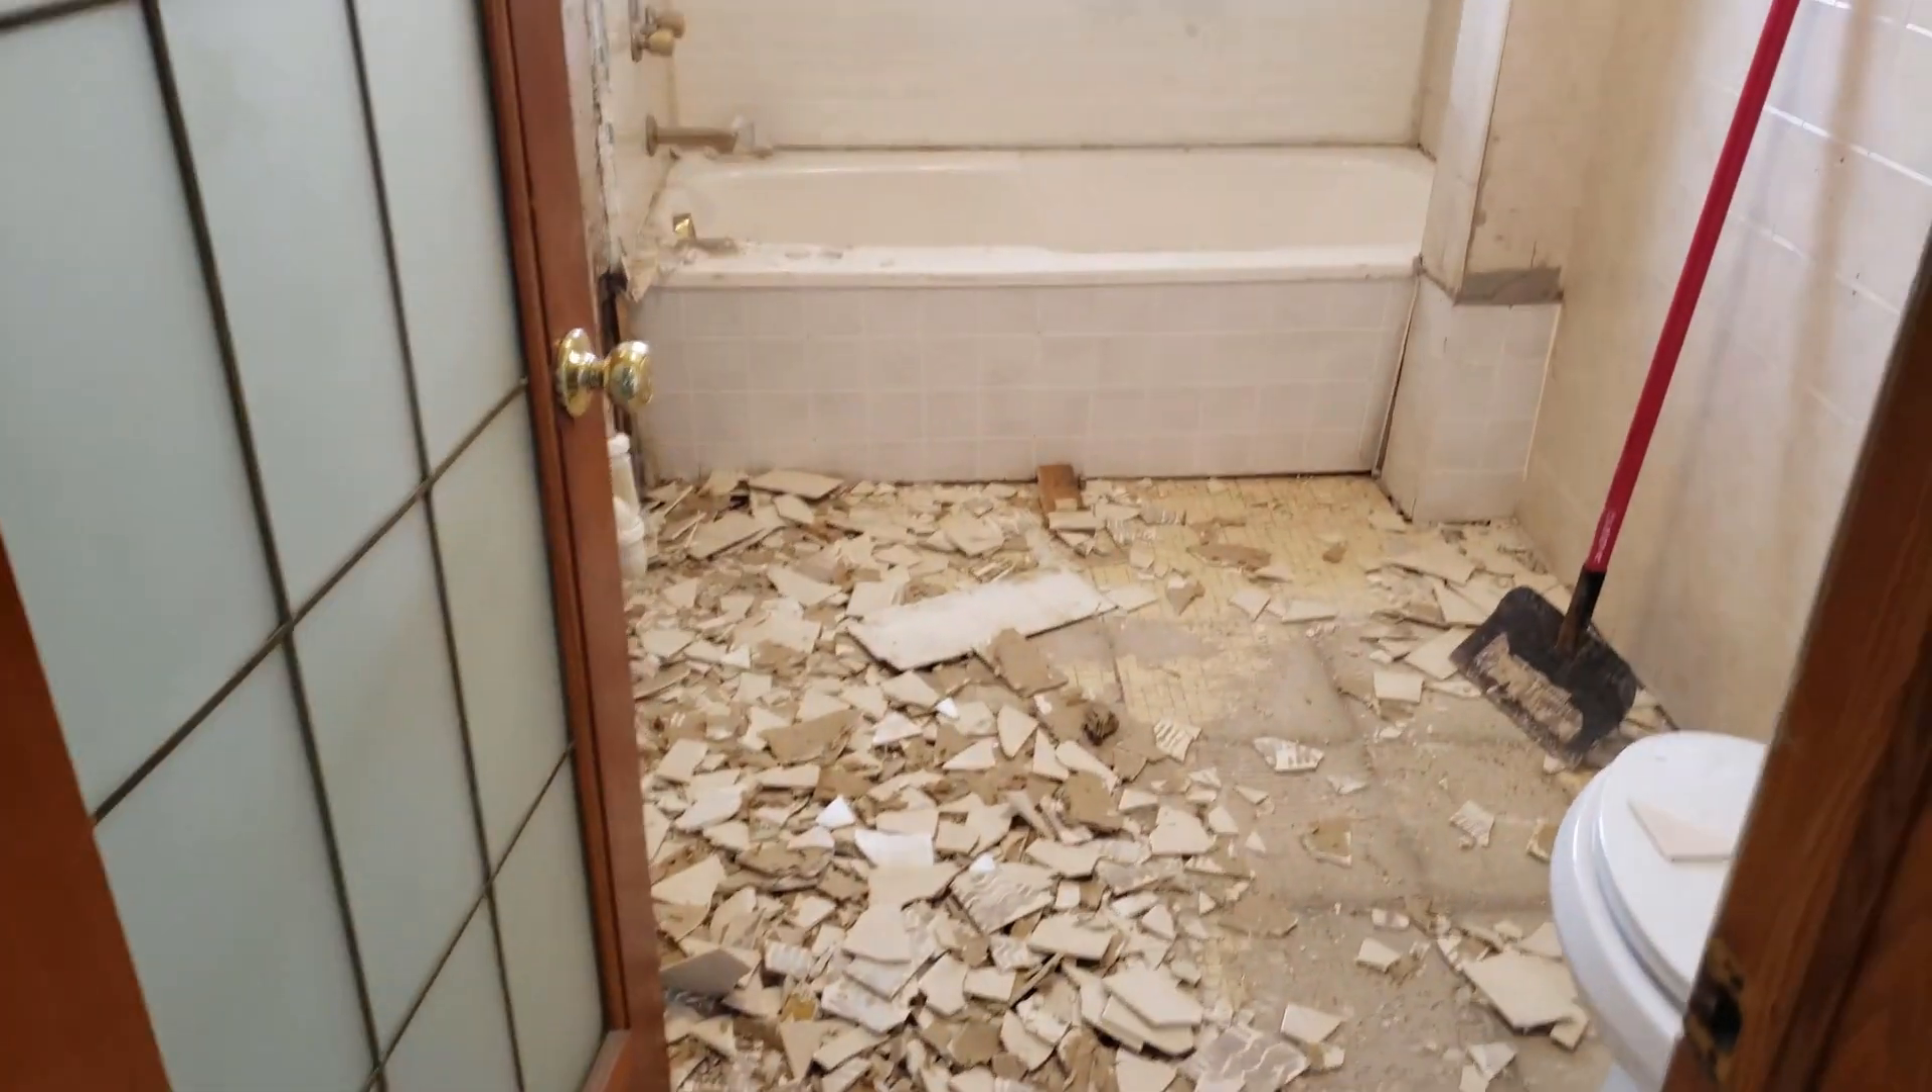We already started demoing the bathroom.